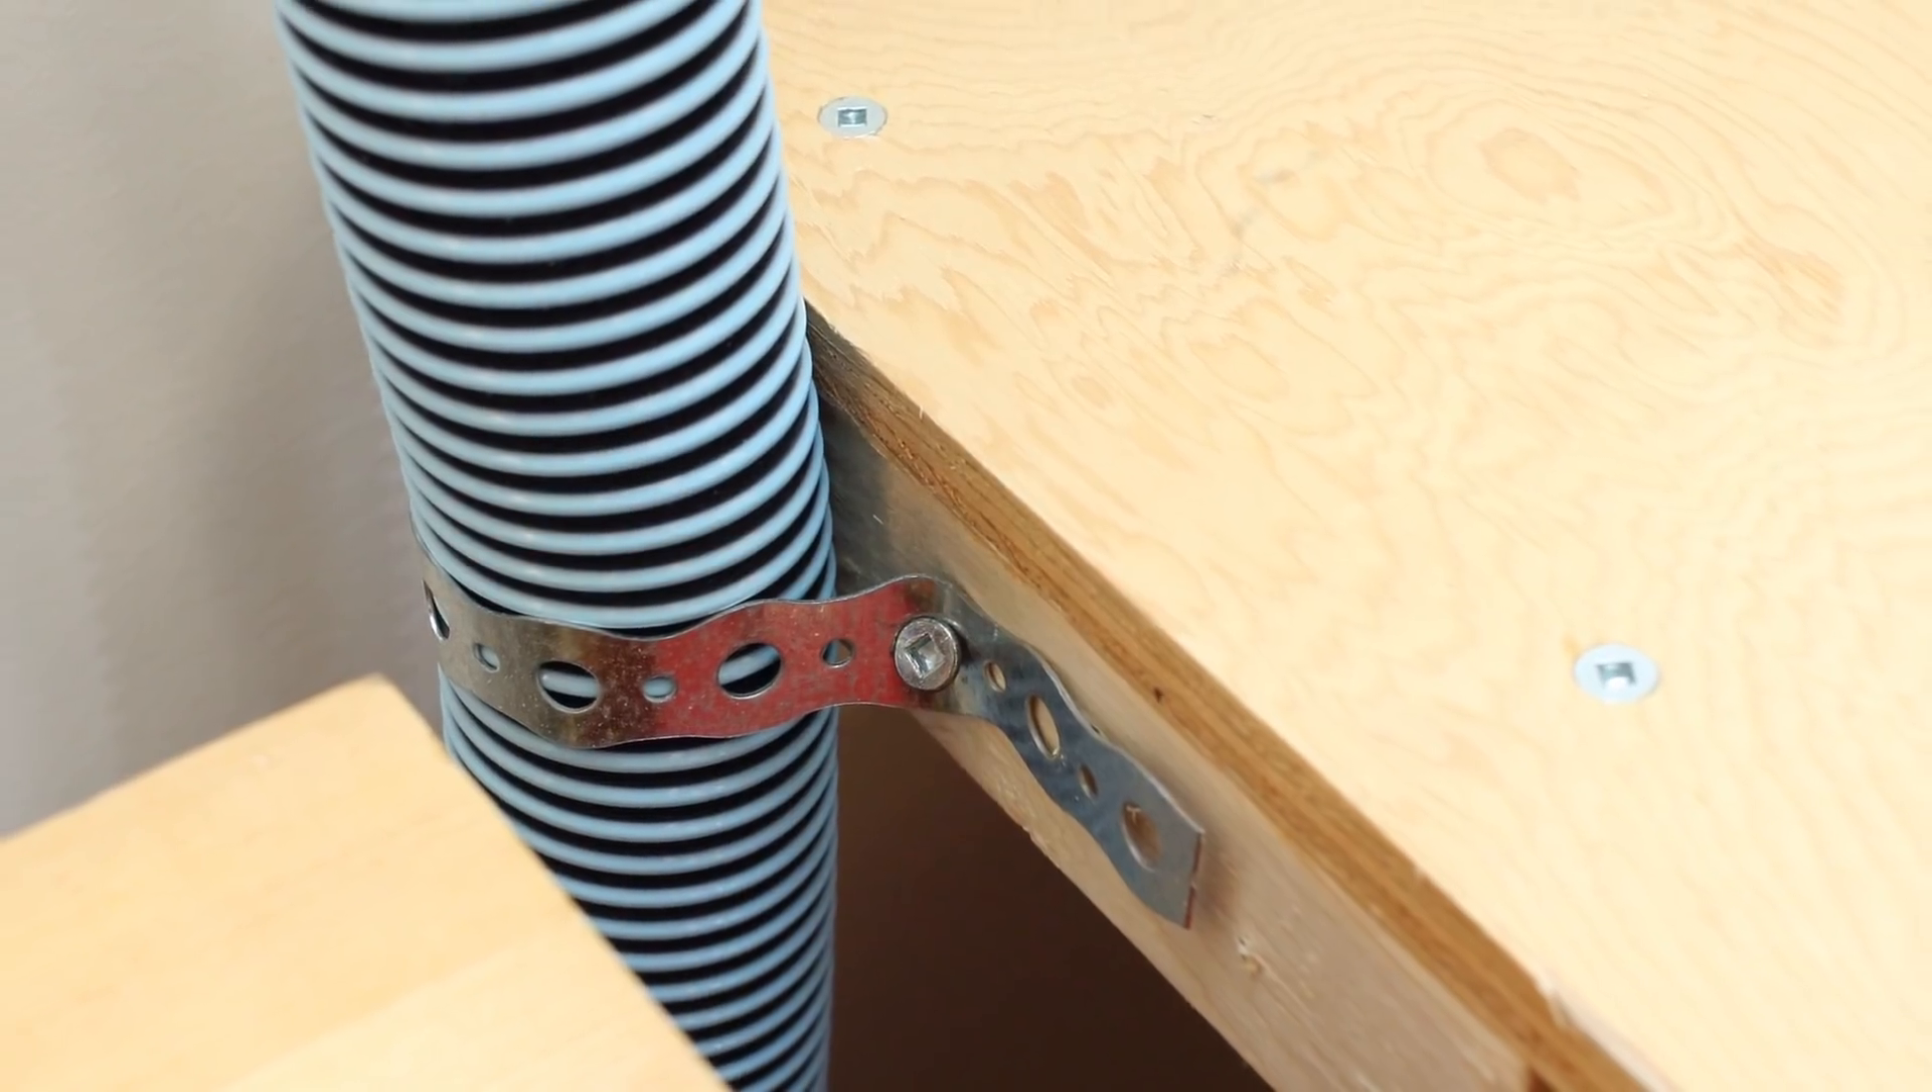Where the hose goes over the edge of my plywood countertop, I installed just a piece of metal plumbing strapping to hold the hose on.